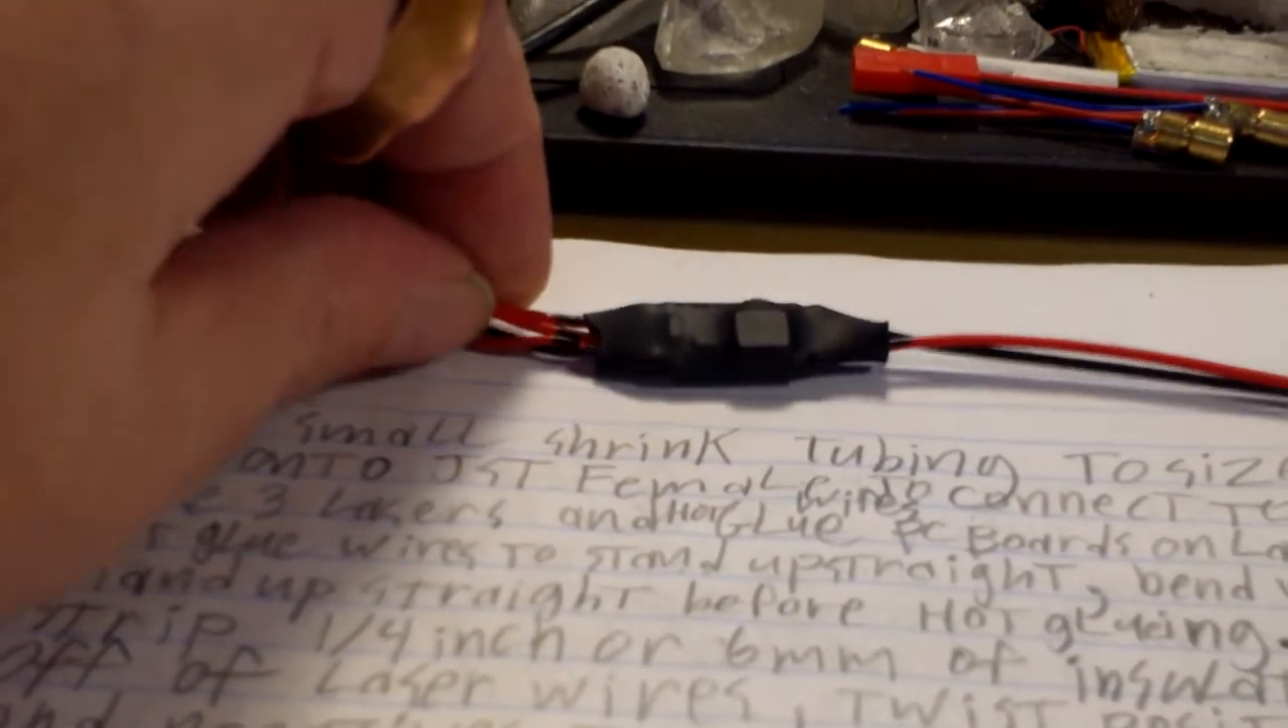In the end of episode eight we just got done shrink tubing our regulator.